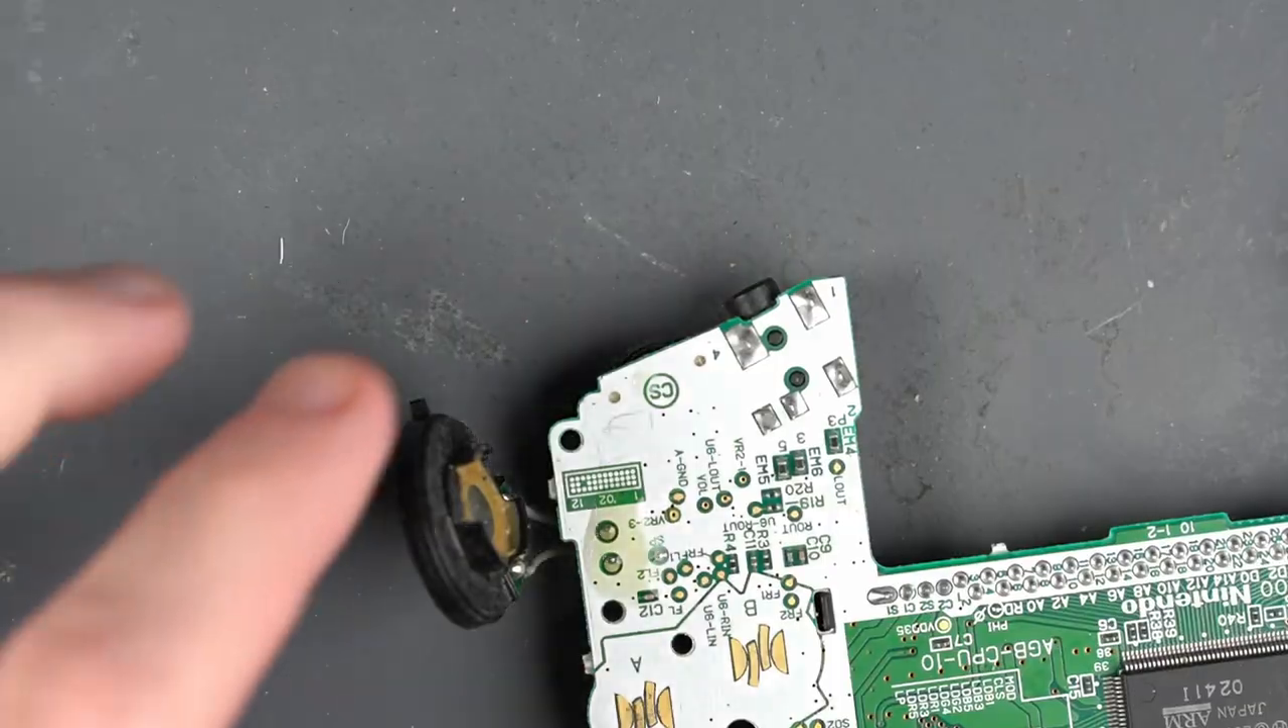All right we took the board out of the case.